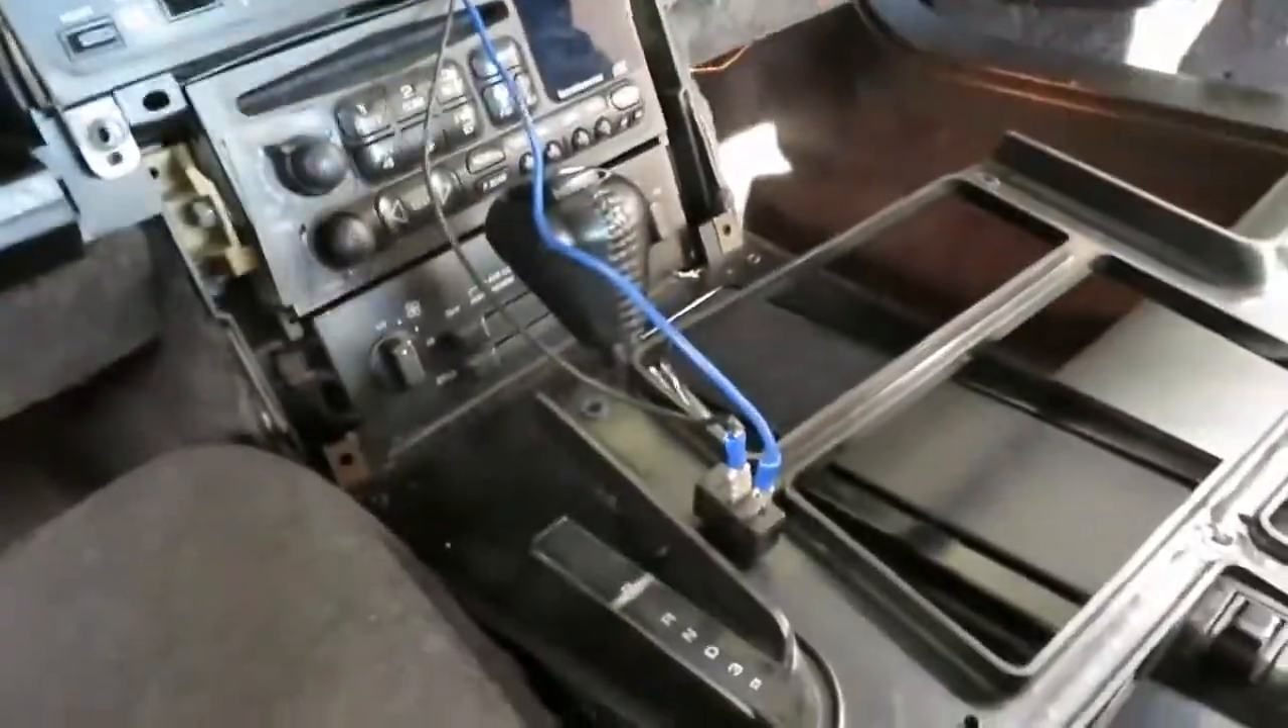I got the wires run. I have the switch plugged in.